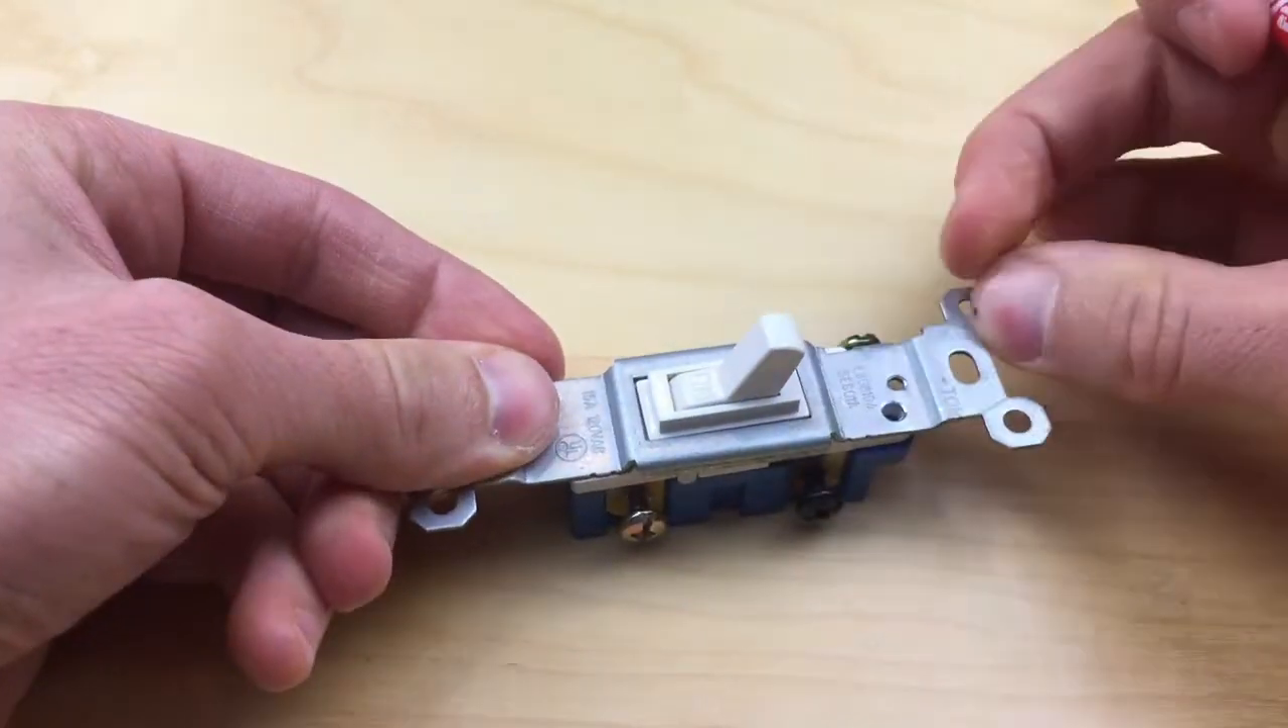And there we go, our switch is back together.